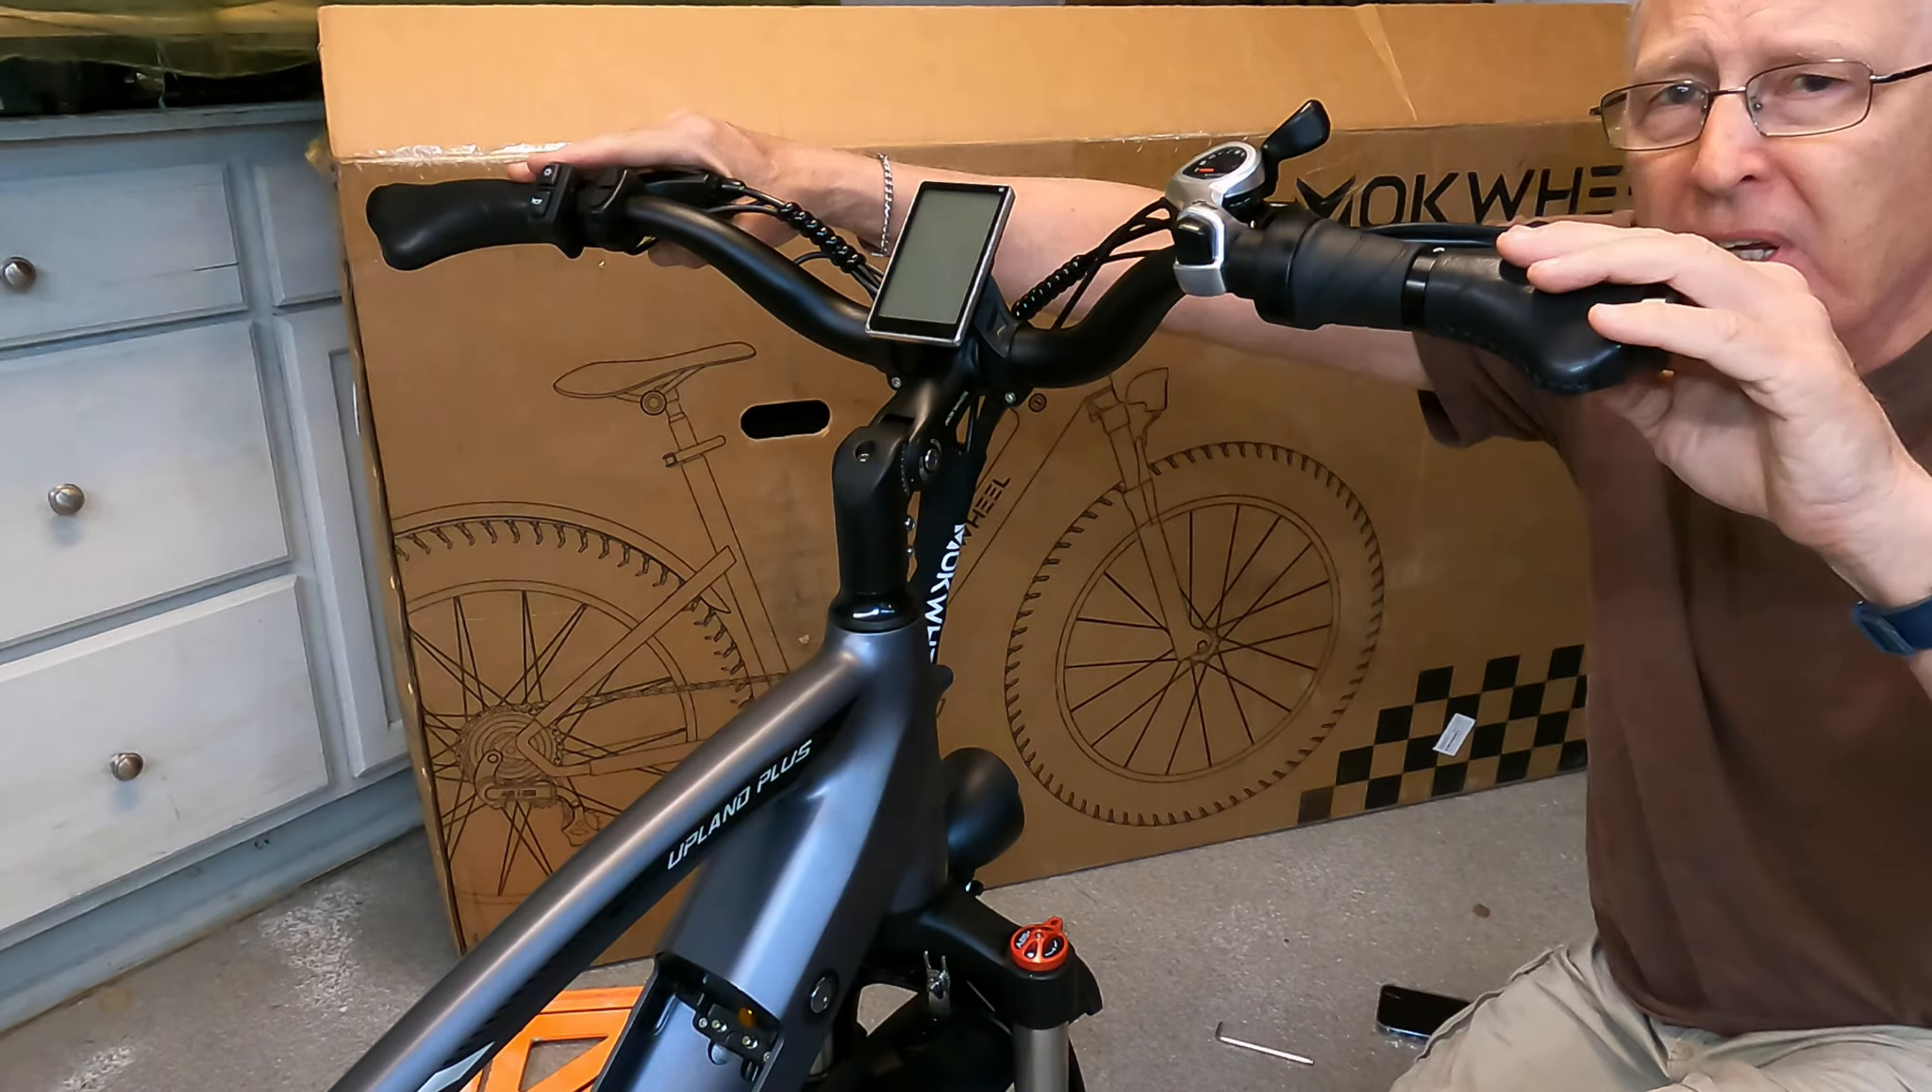As it comes from the factory the shifter sticks up a little bit.